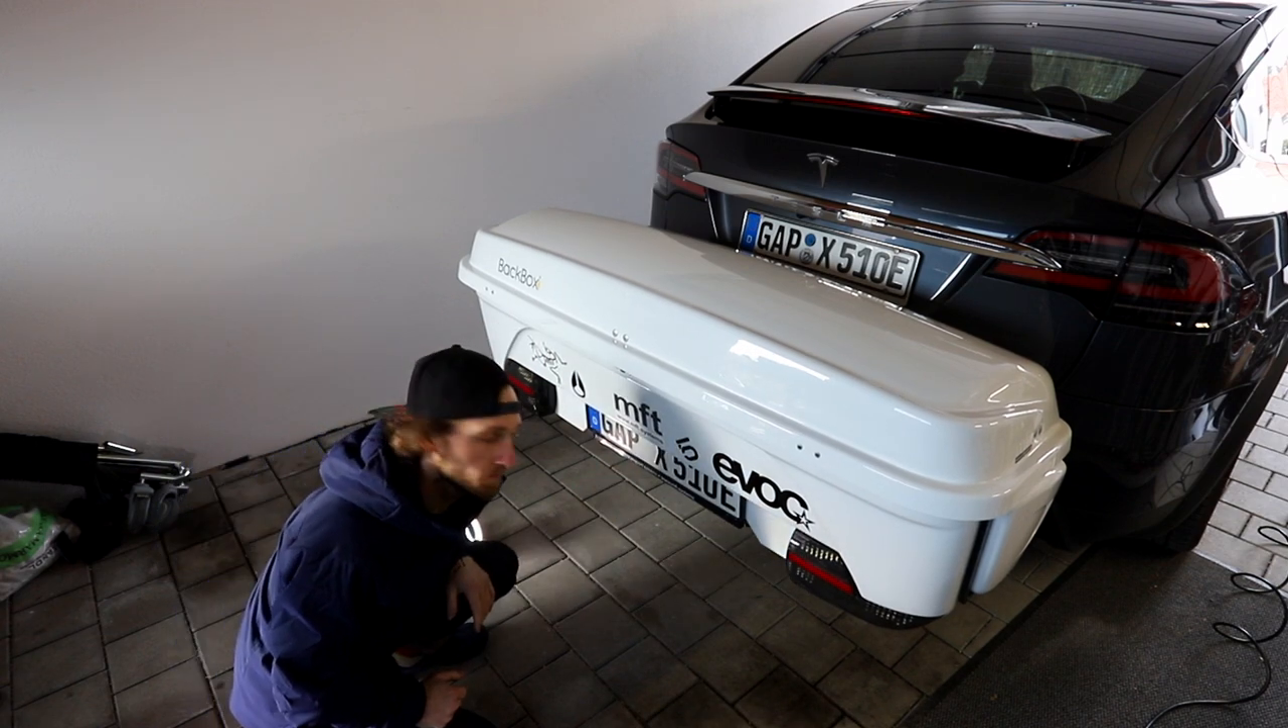Und dann ist die Box auch schon montiert.